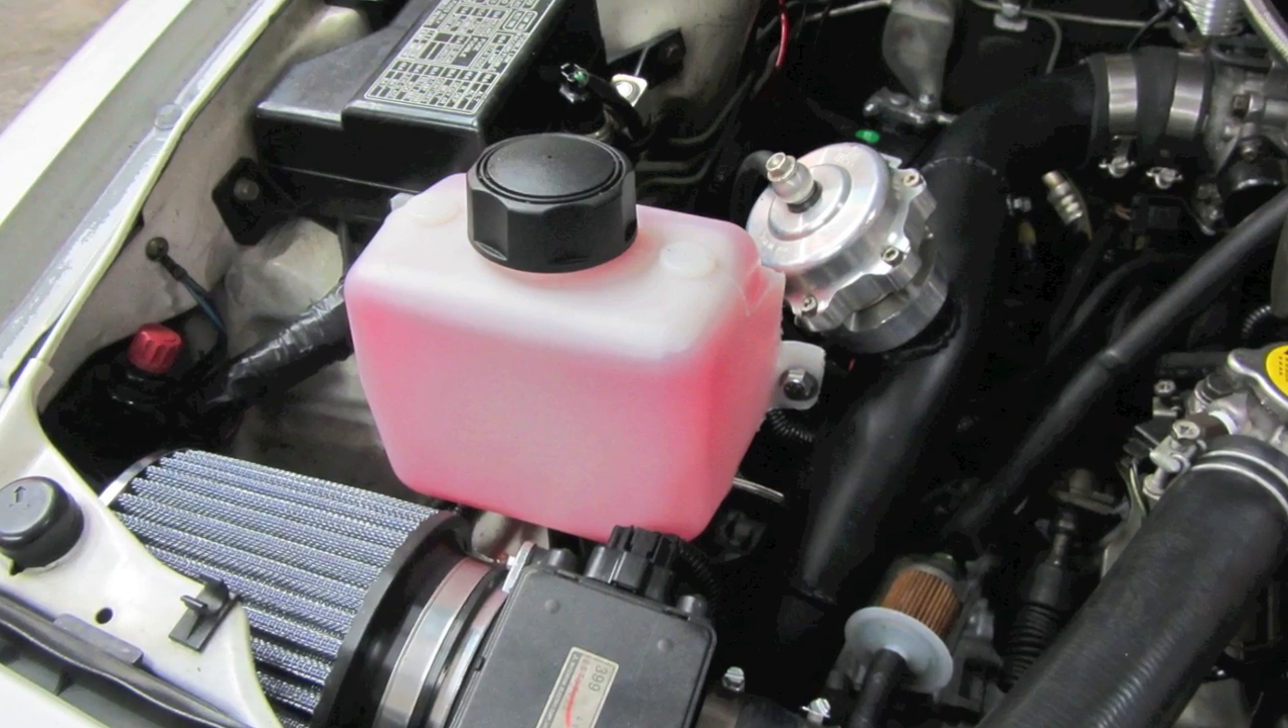And here's the tank, mounted, filled, and ready to go.